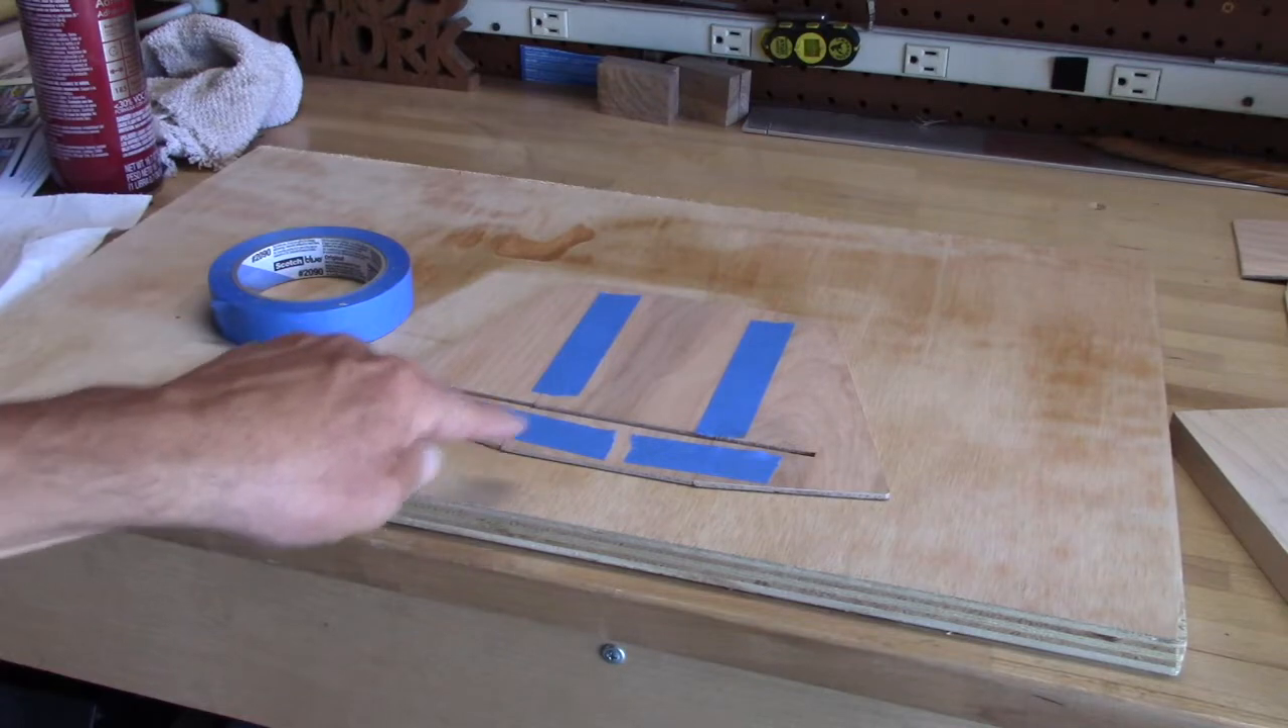You can see here that I've put blue tape on all the seams so I can hold it together and then flip it over and apply the vinyl to the backside with any without any slippage.